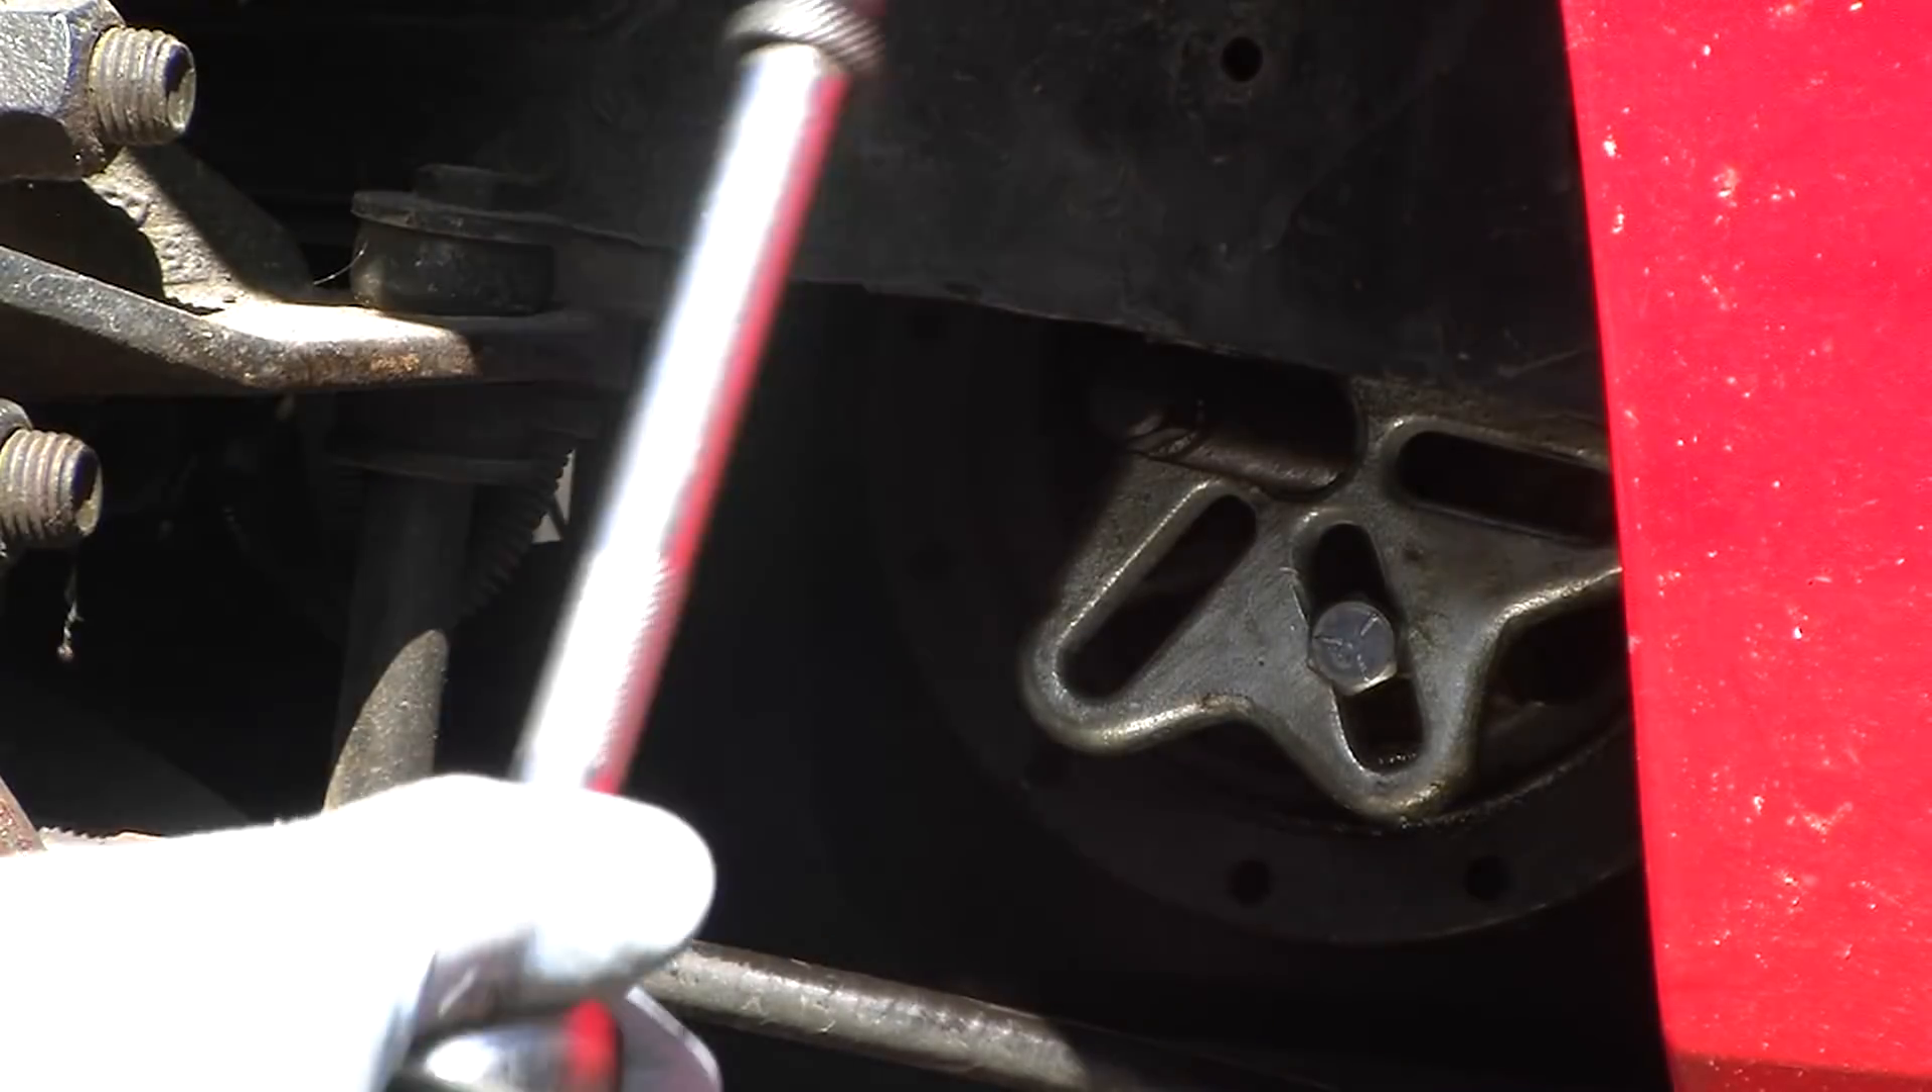Alright, now we've got our harmonic balancer puller attached.